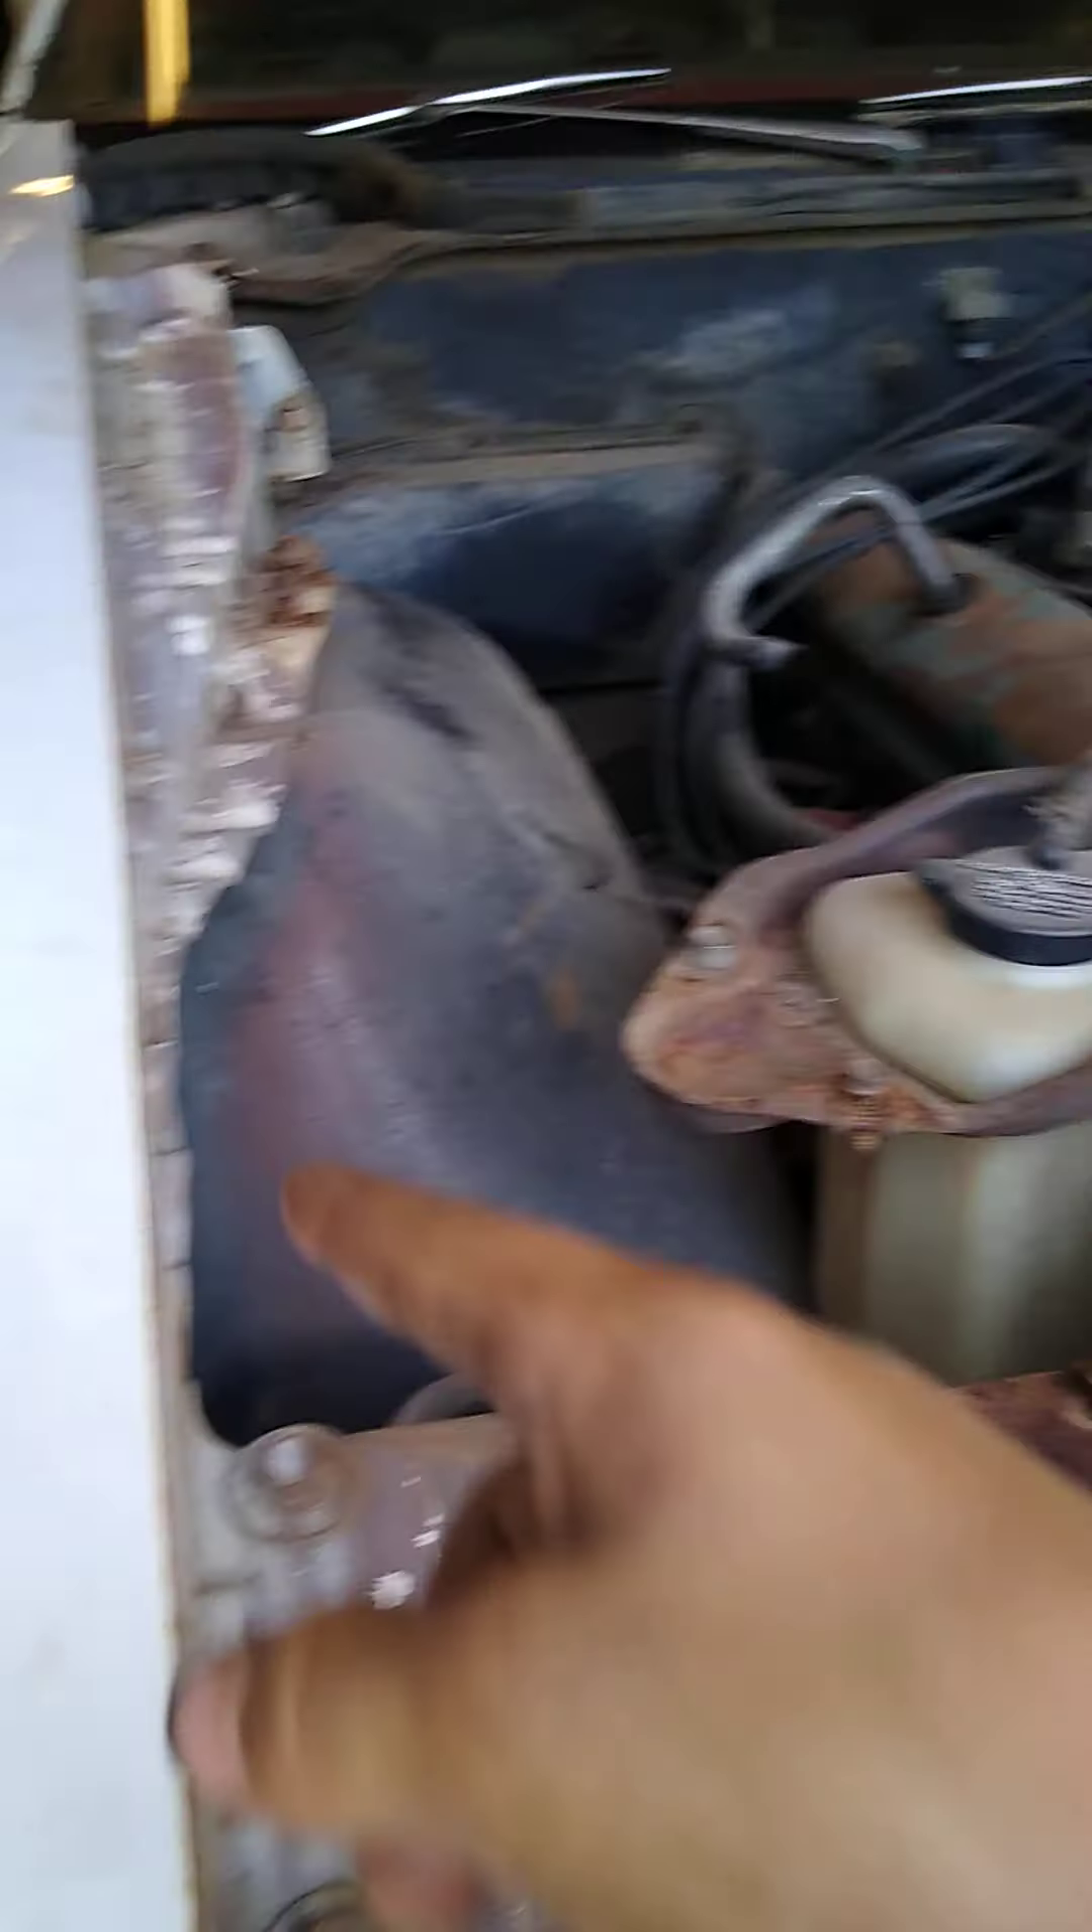This fender, we need to get that one off yet.